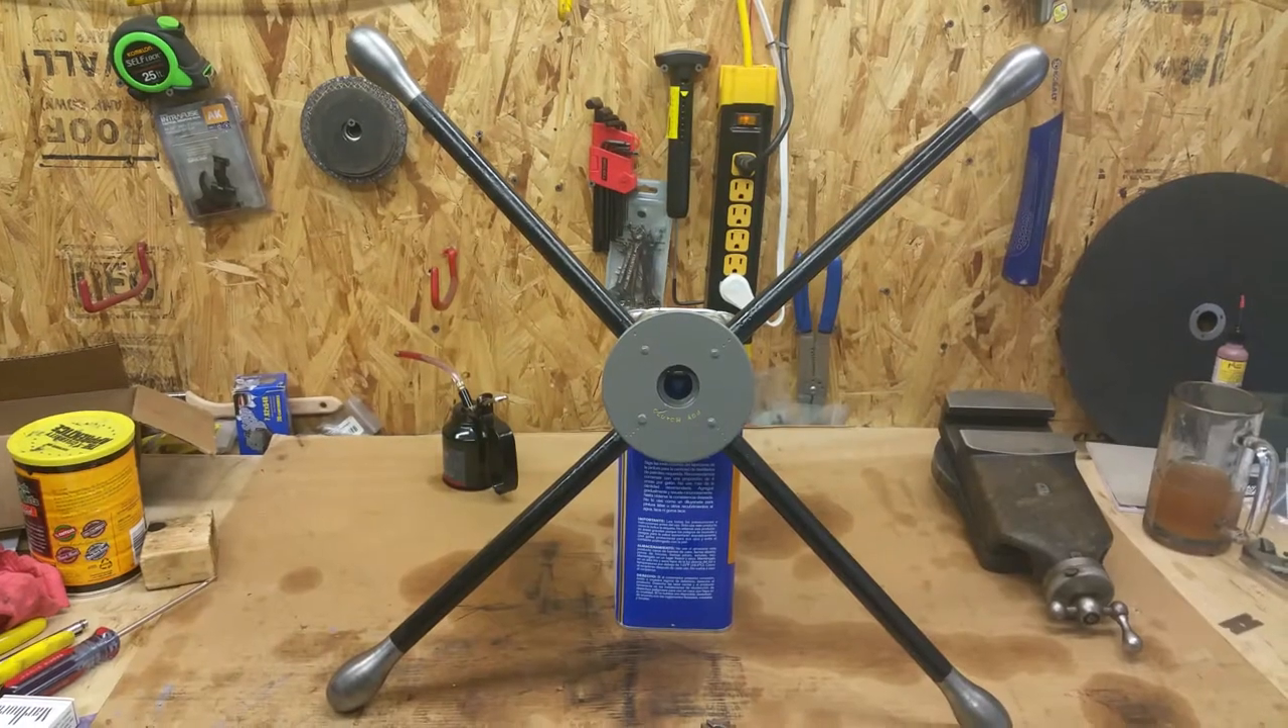And then after that i removed the uh the big four spoke handle which uh i refinished that already.